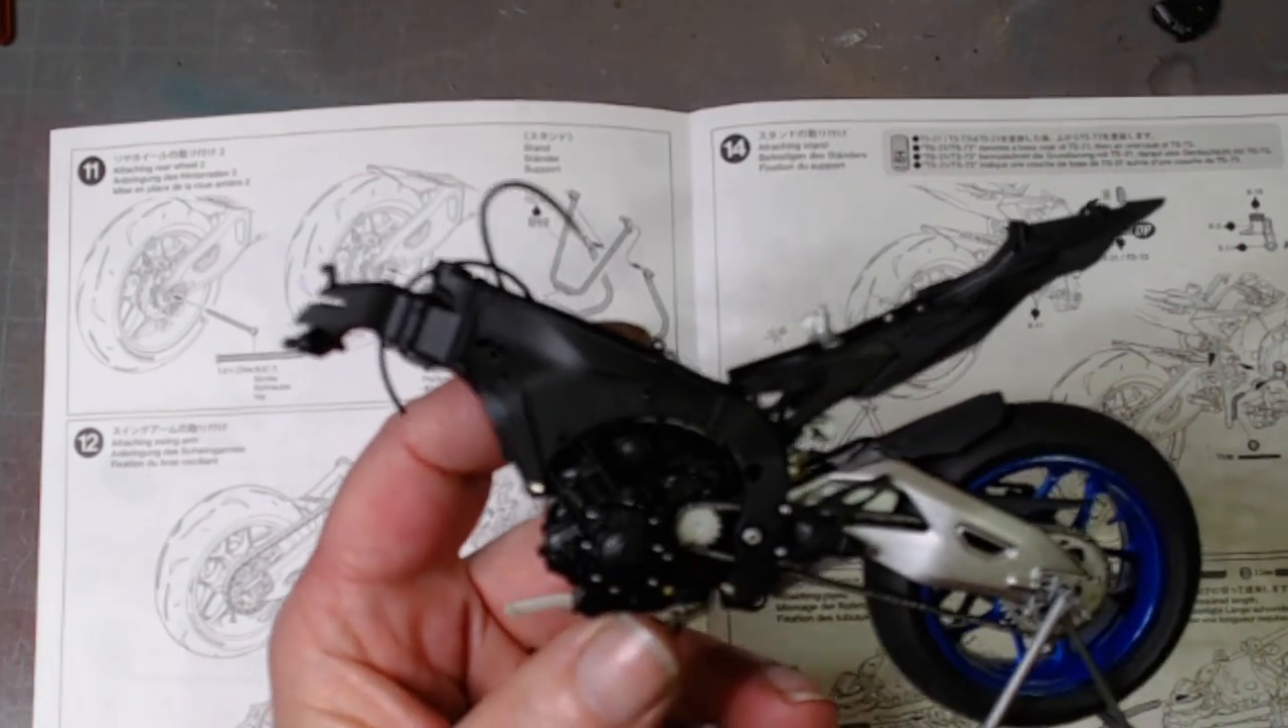The engine is installed in the frame.